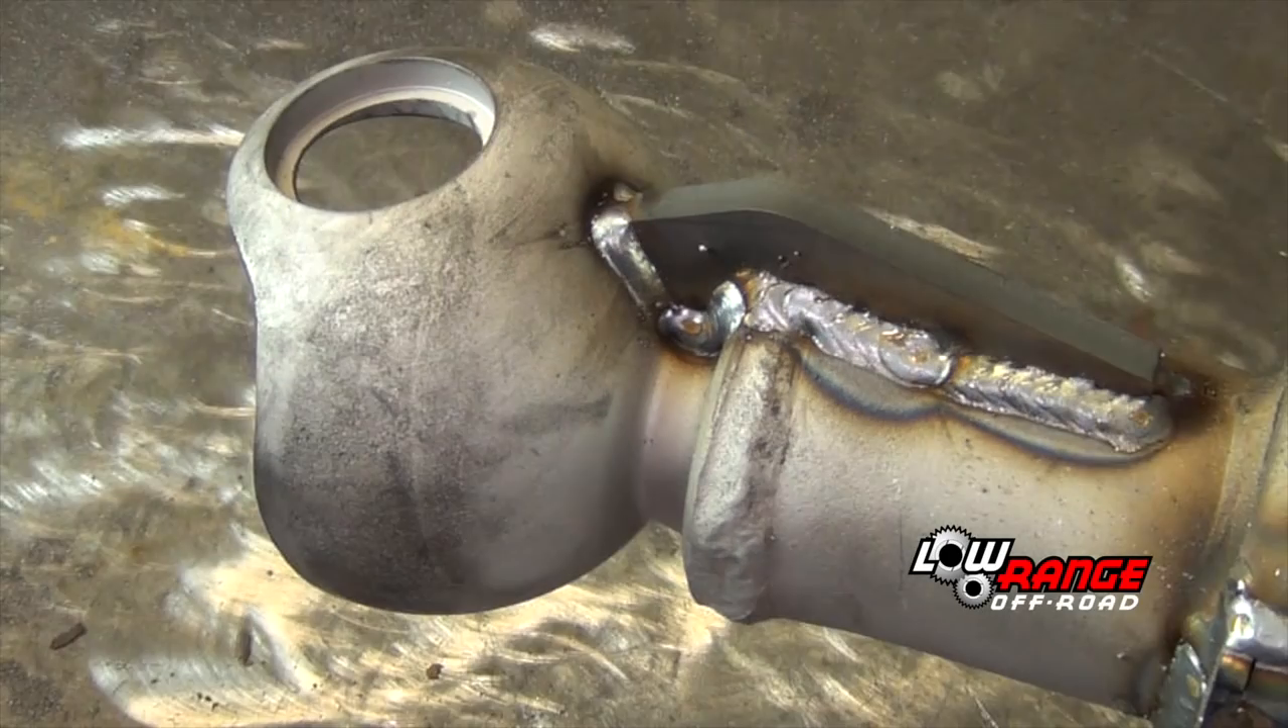This is what the gusset should look like once it's completely welded.